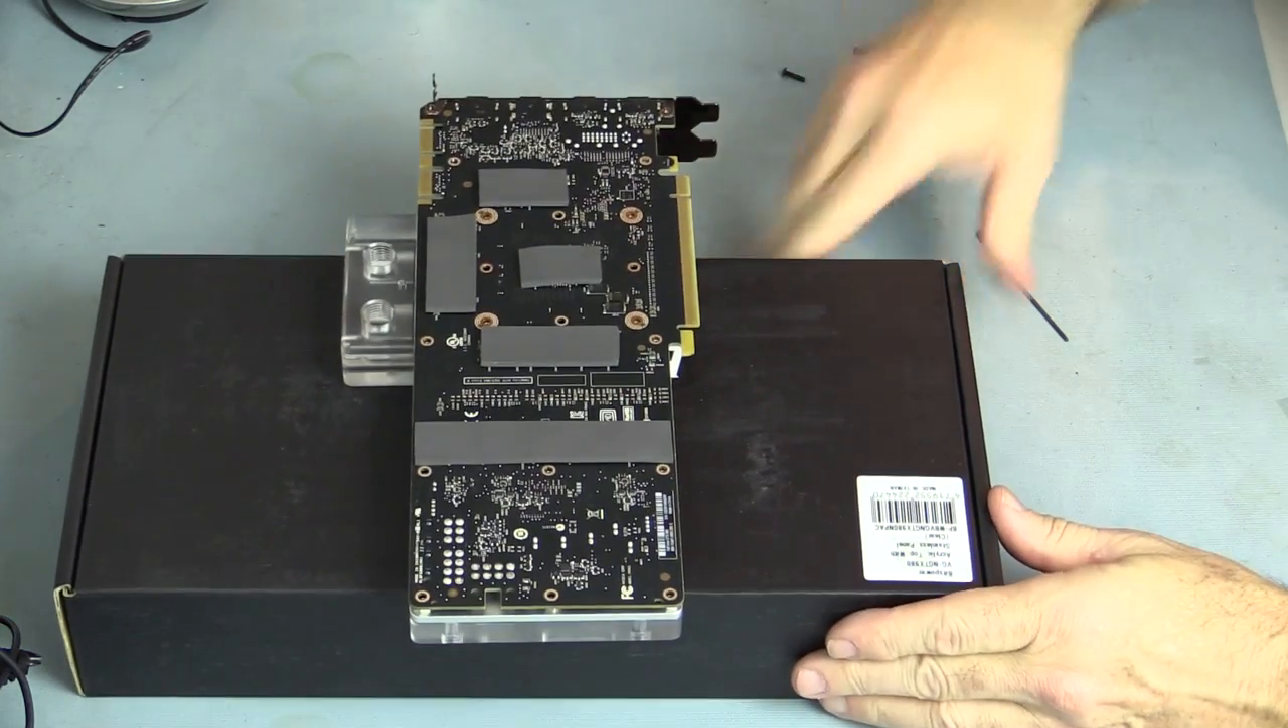Okay now that we have the pads installed along the back we're ready to install the back plate and secure everything together.